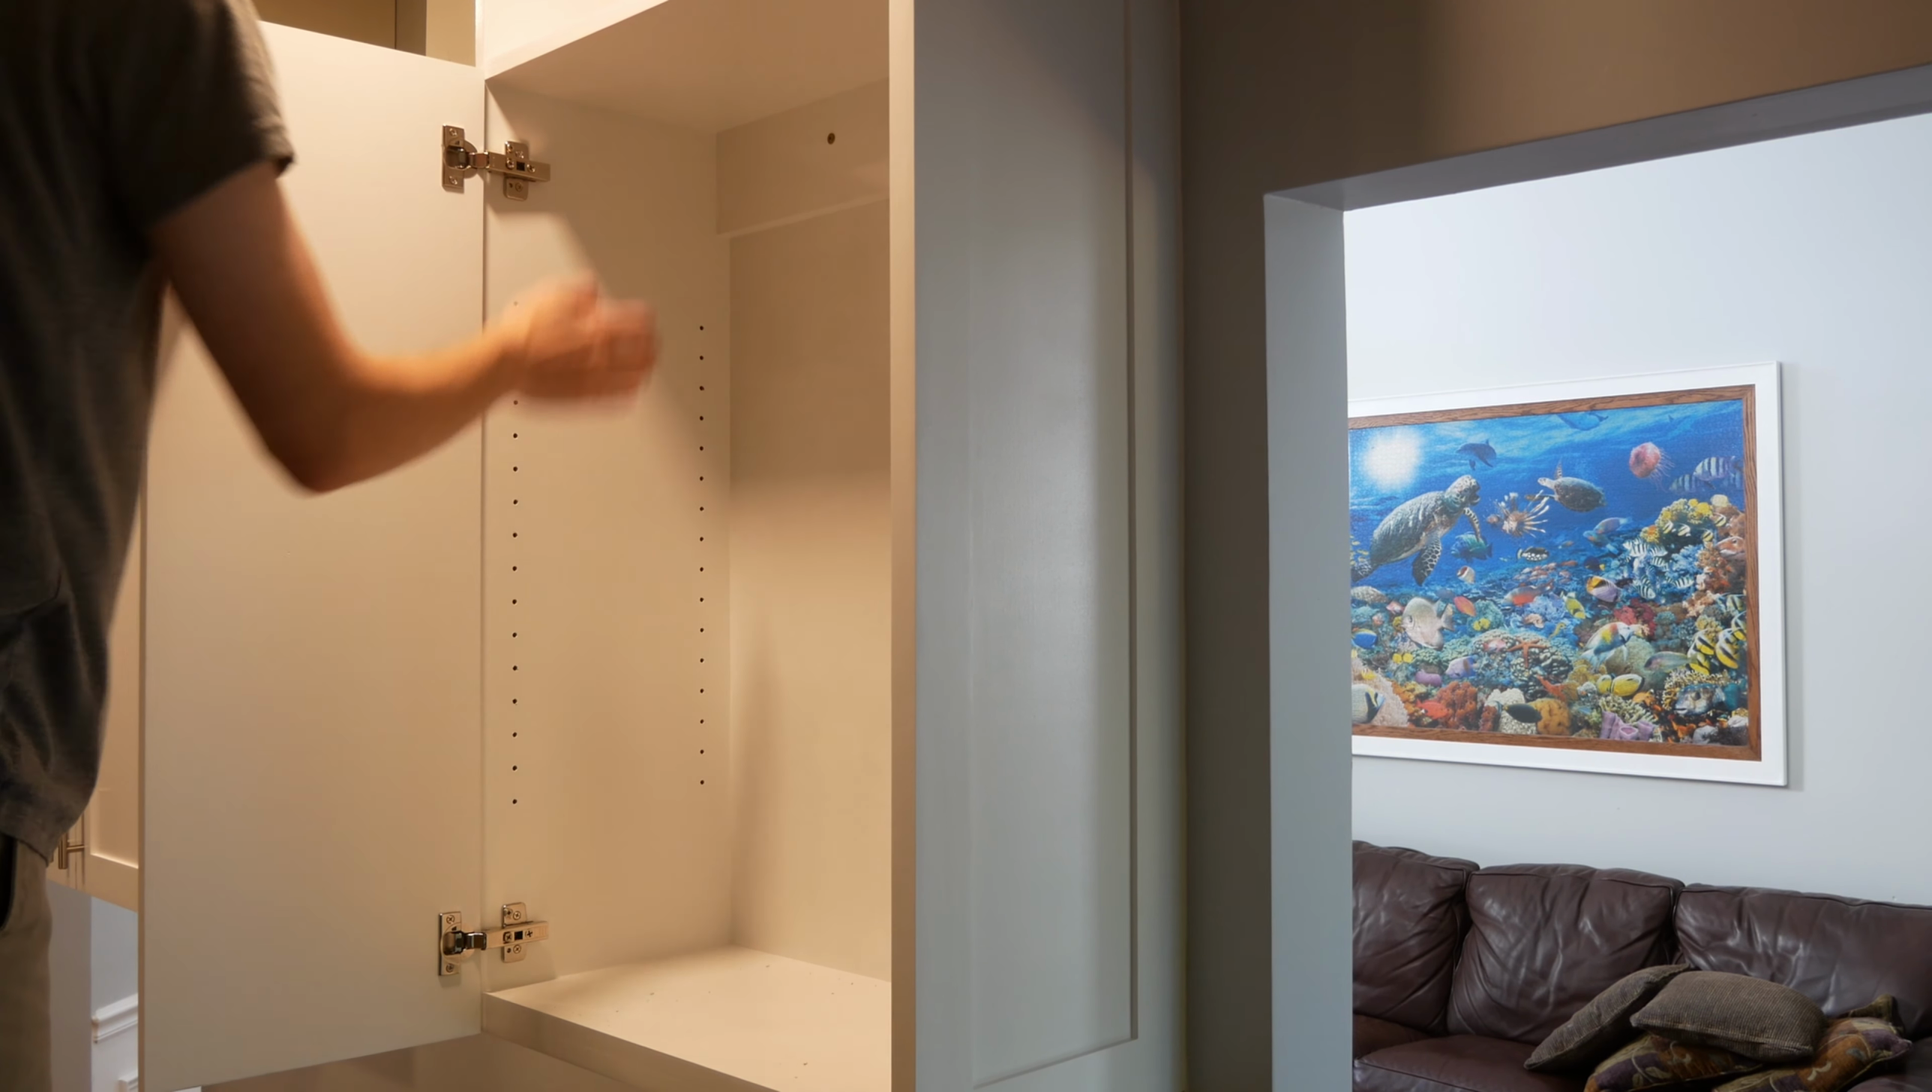I set the hinges in place on the mounting plates and knocked each one until they locked together.